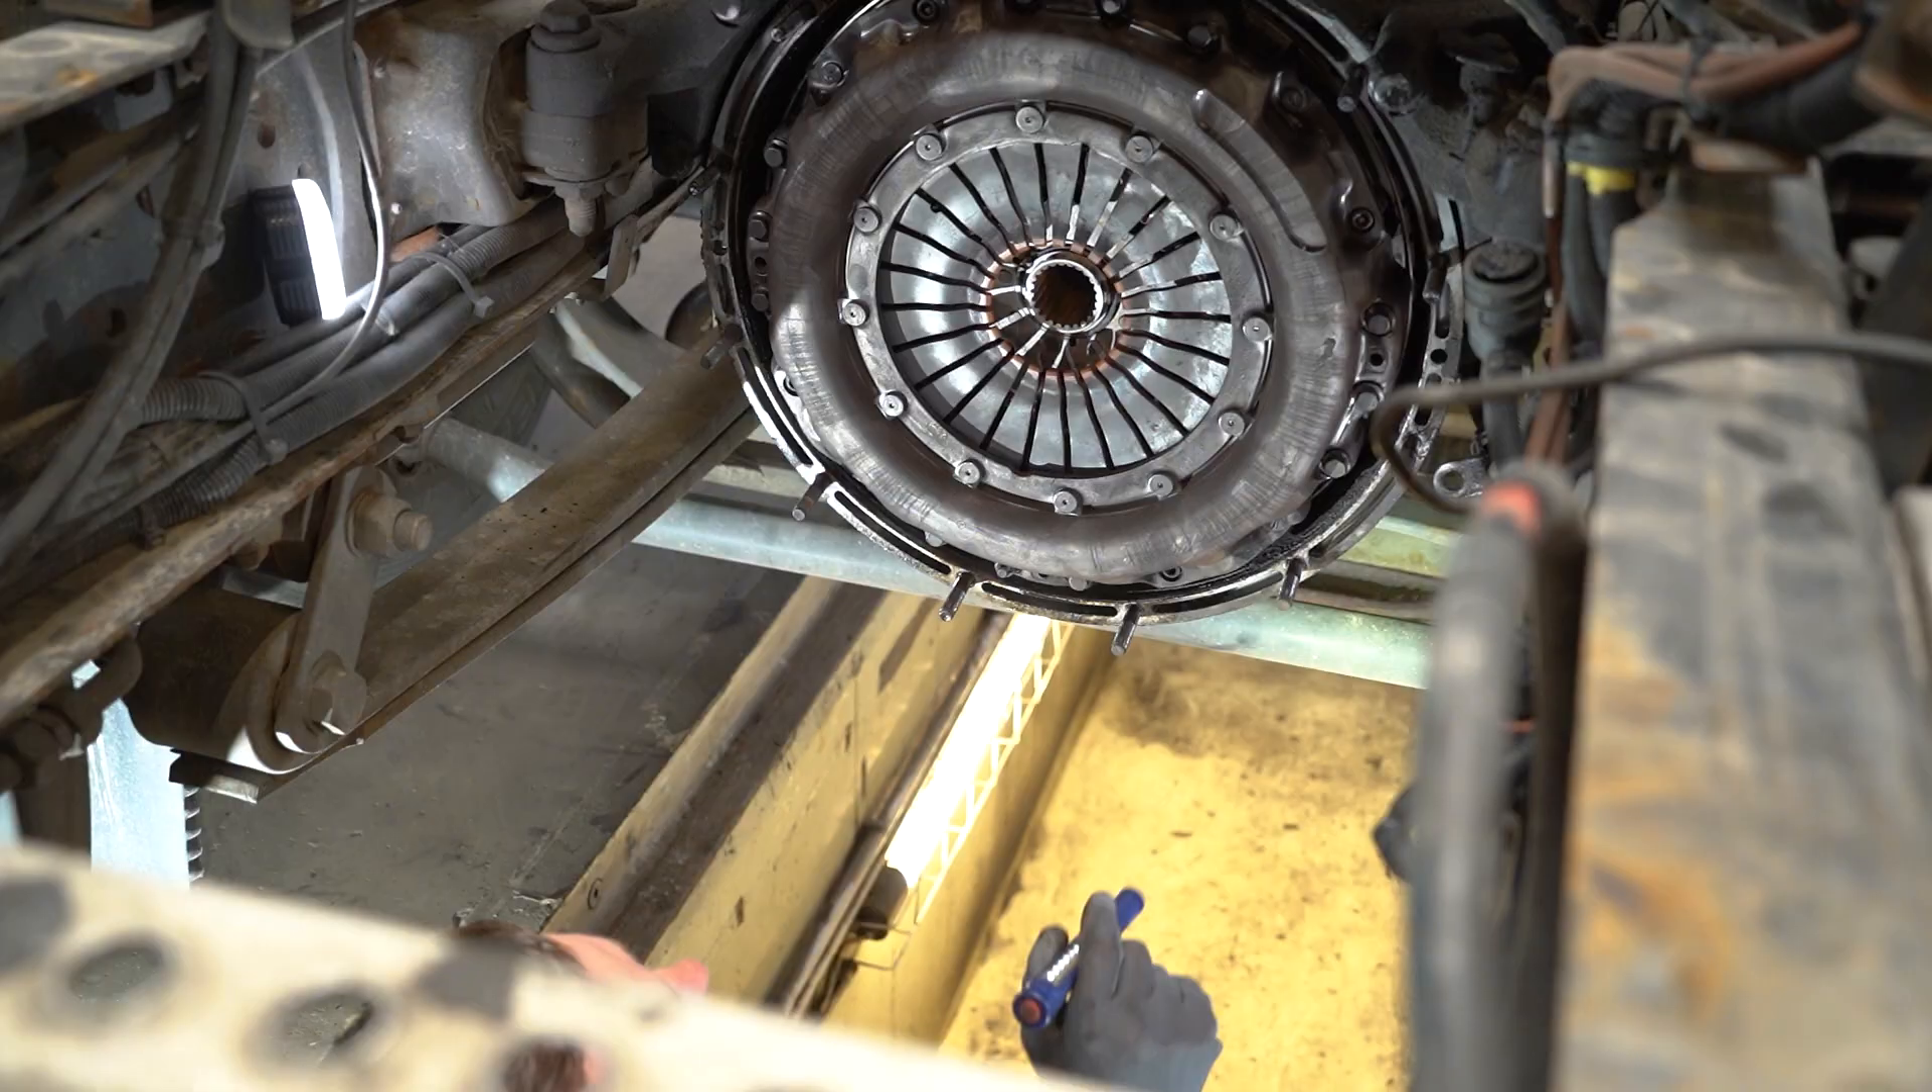So, hier sehen wir einmal die eingebaute Kupplung.